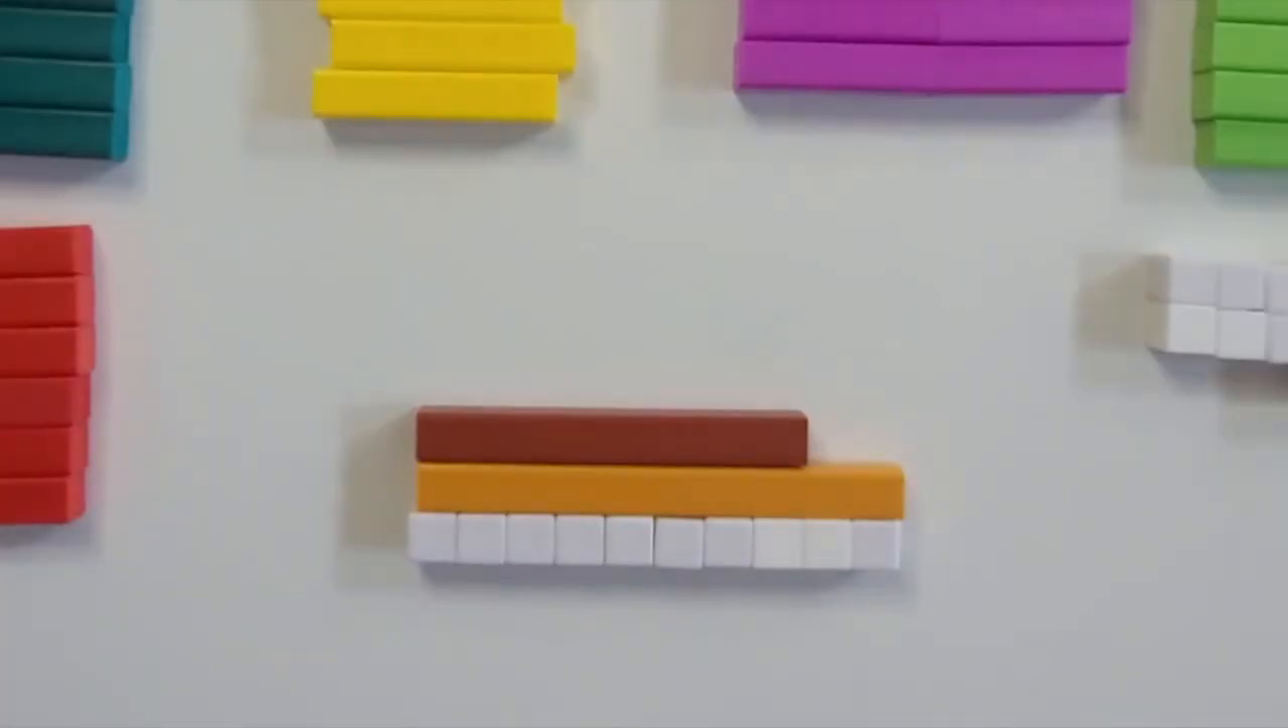Next we'll go to the brown rod. It does not line up with the orange rod either.